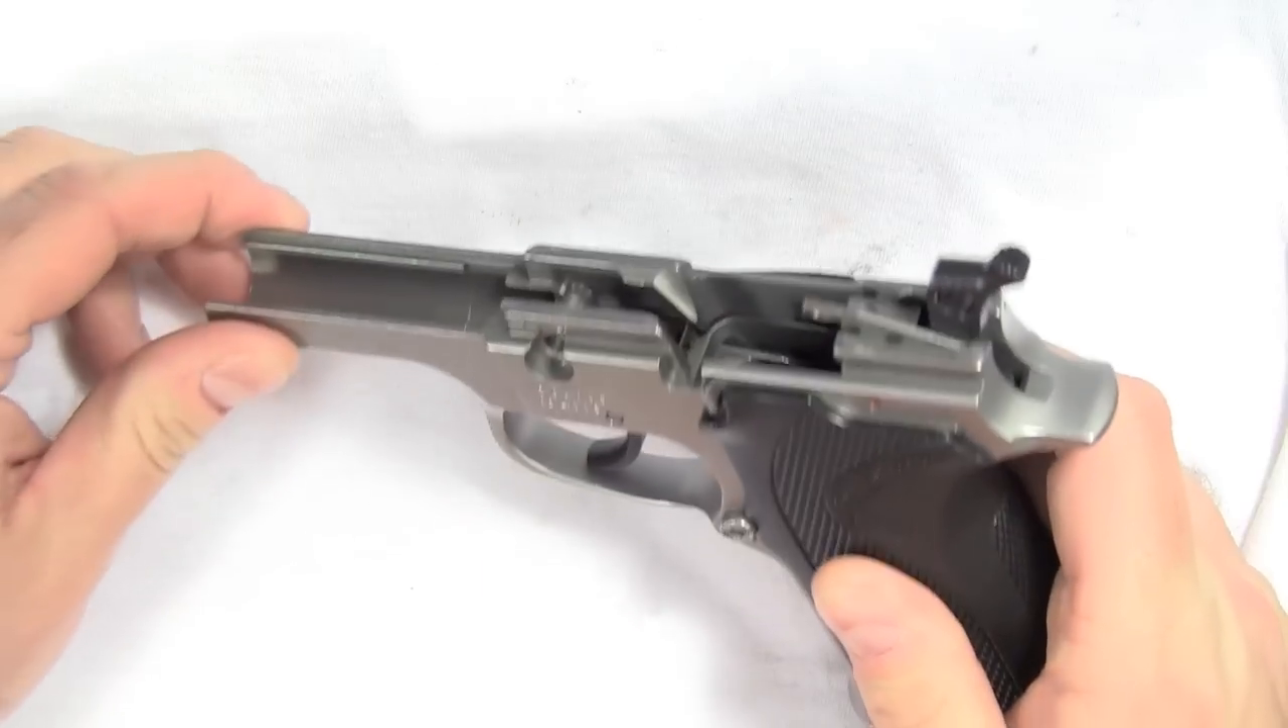Now, I've already removed the slide and the barrel from the gun.